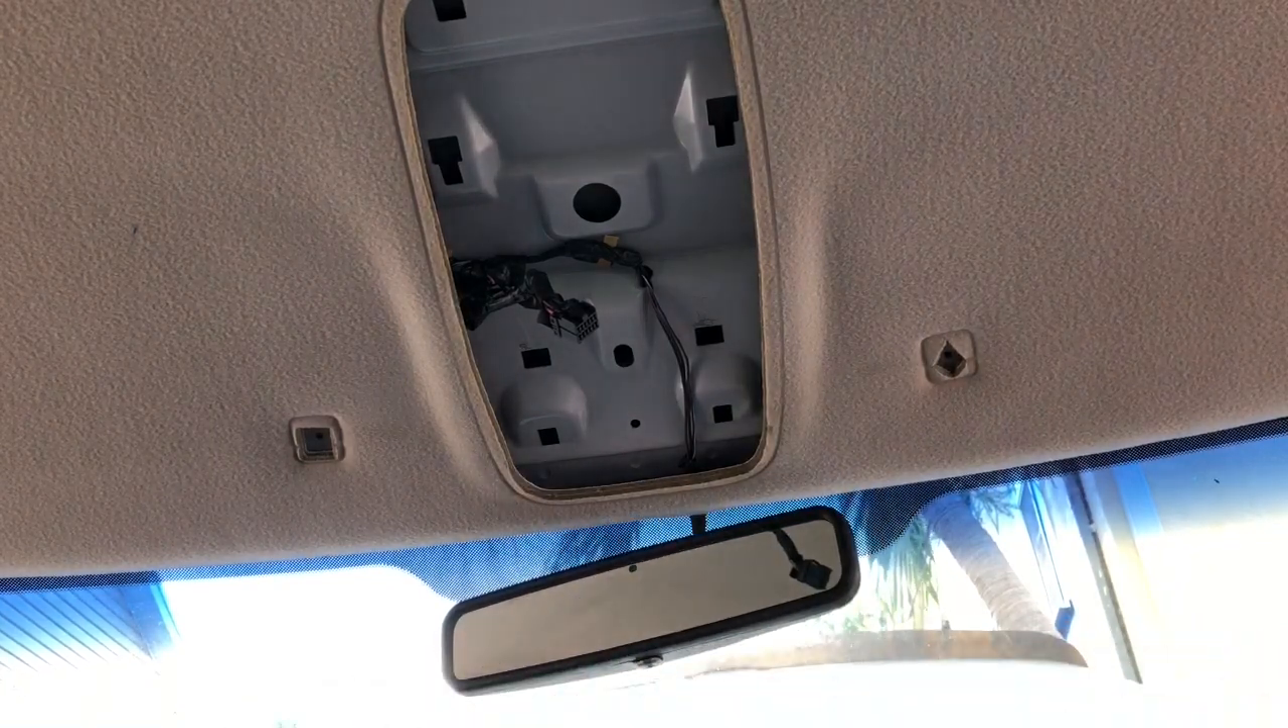Okay, now your overhead console is removed.